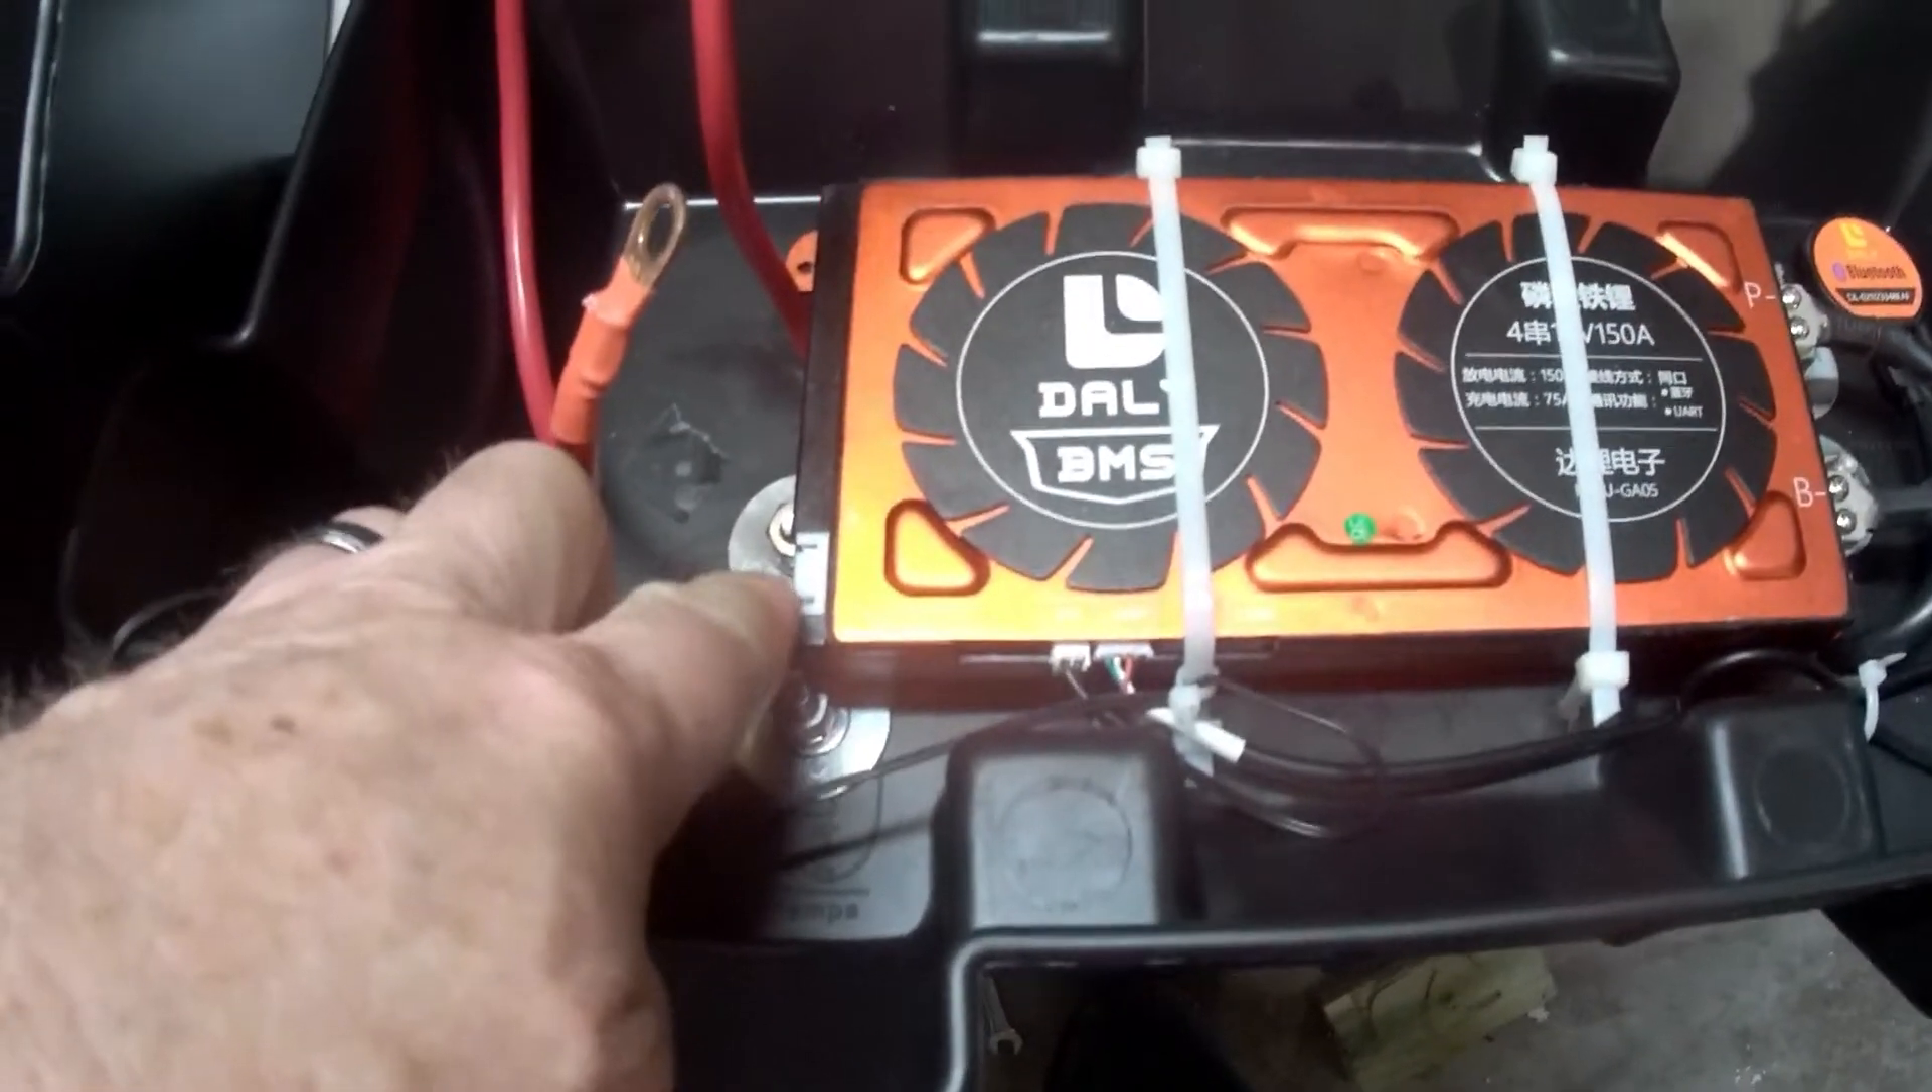So what I've done is you can see the BMS is up in here and the wires will connect there in a moment.